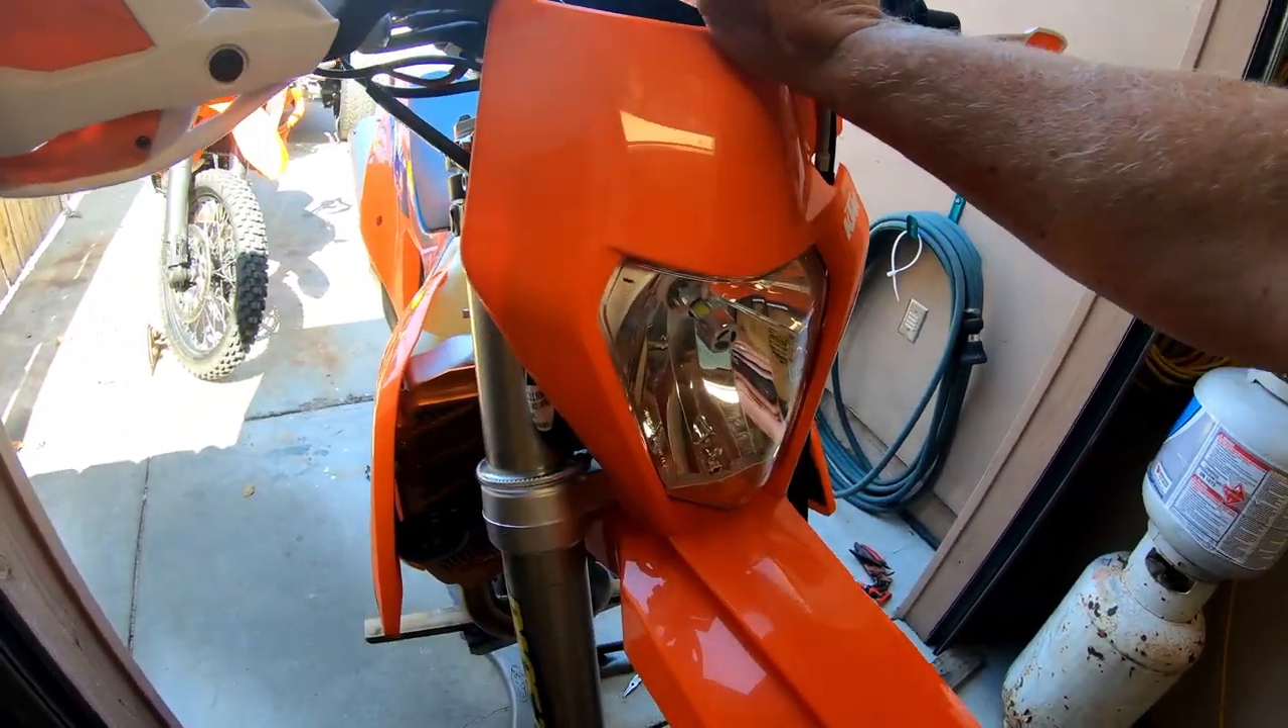I've reinstalled my front headlight shroud and number plate moved all the wires around so that i could get that back in place and that's good nothing's sticking out nothing's where it shouldn't be.